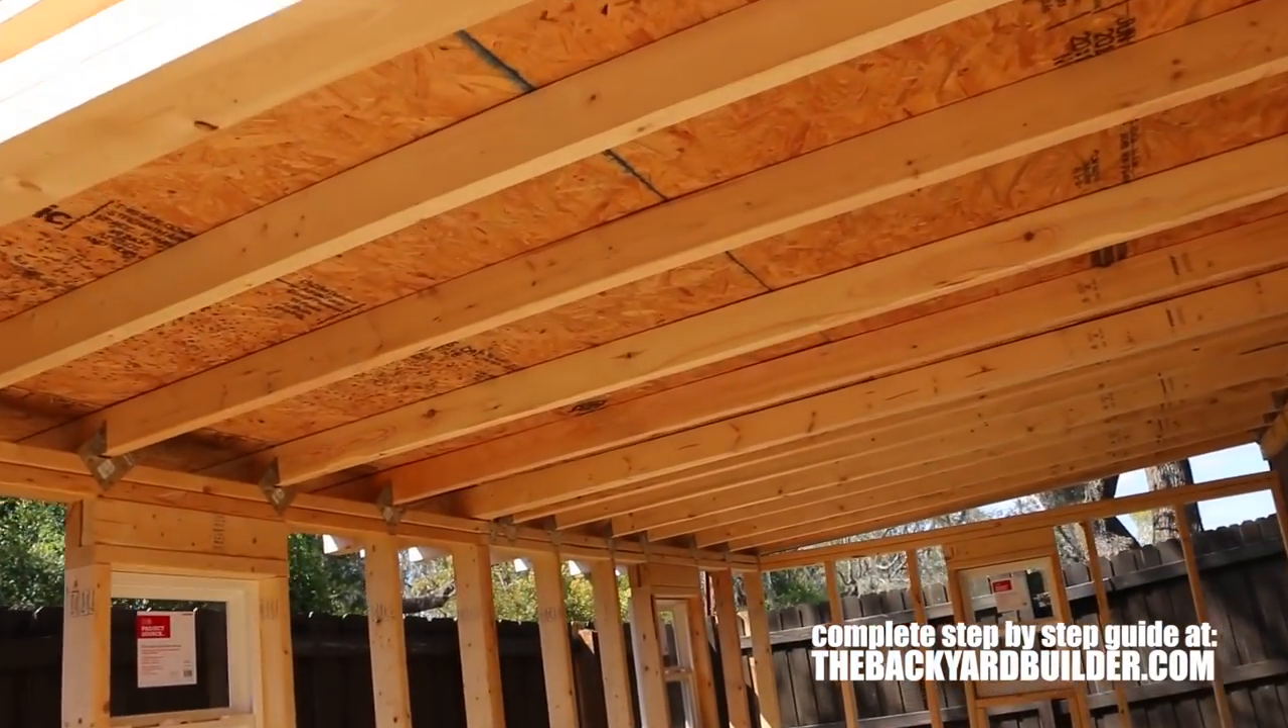There's a first look inside the building with the roof sheathing on and complete and looks like one of my dogs left me a present on the floor.